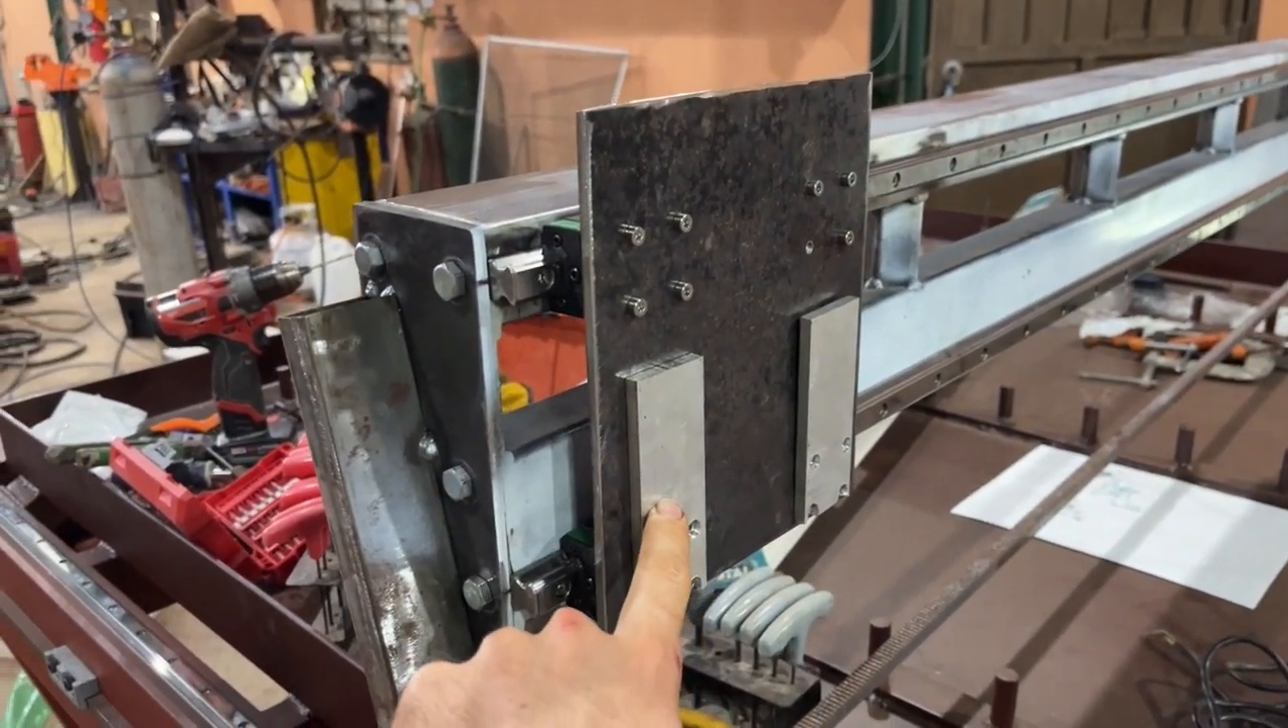We've also added some aluminum spacer plates to offset the z-axis just because of how it mounts.